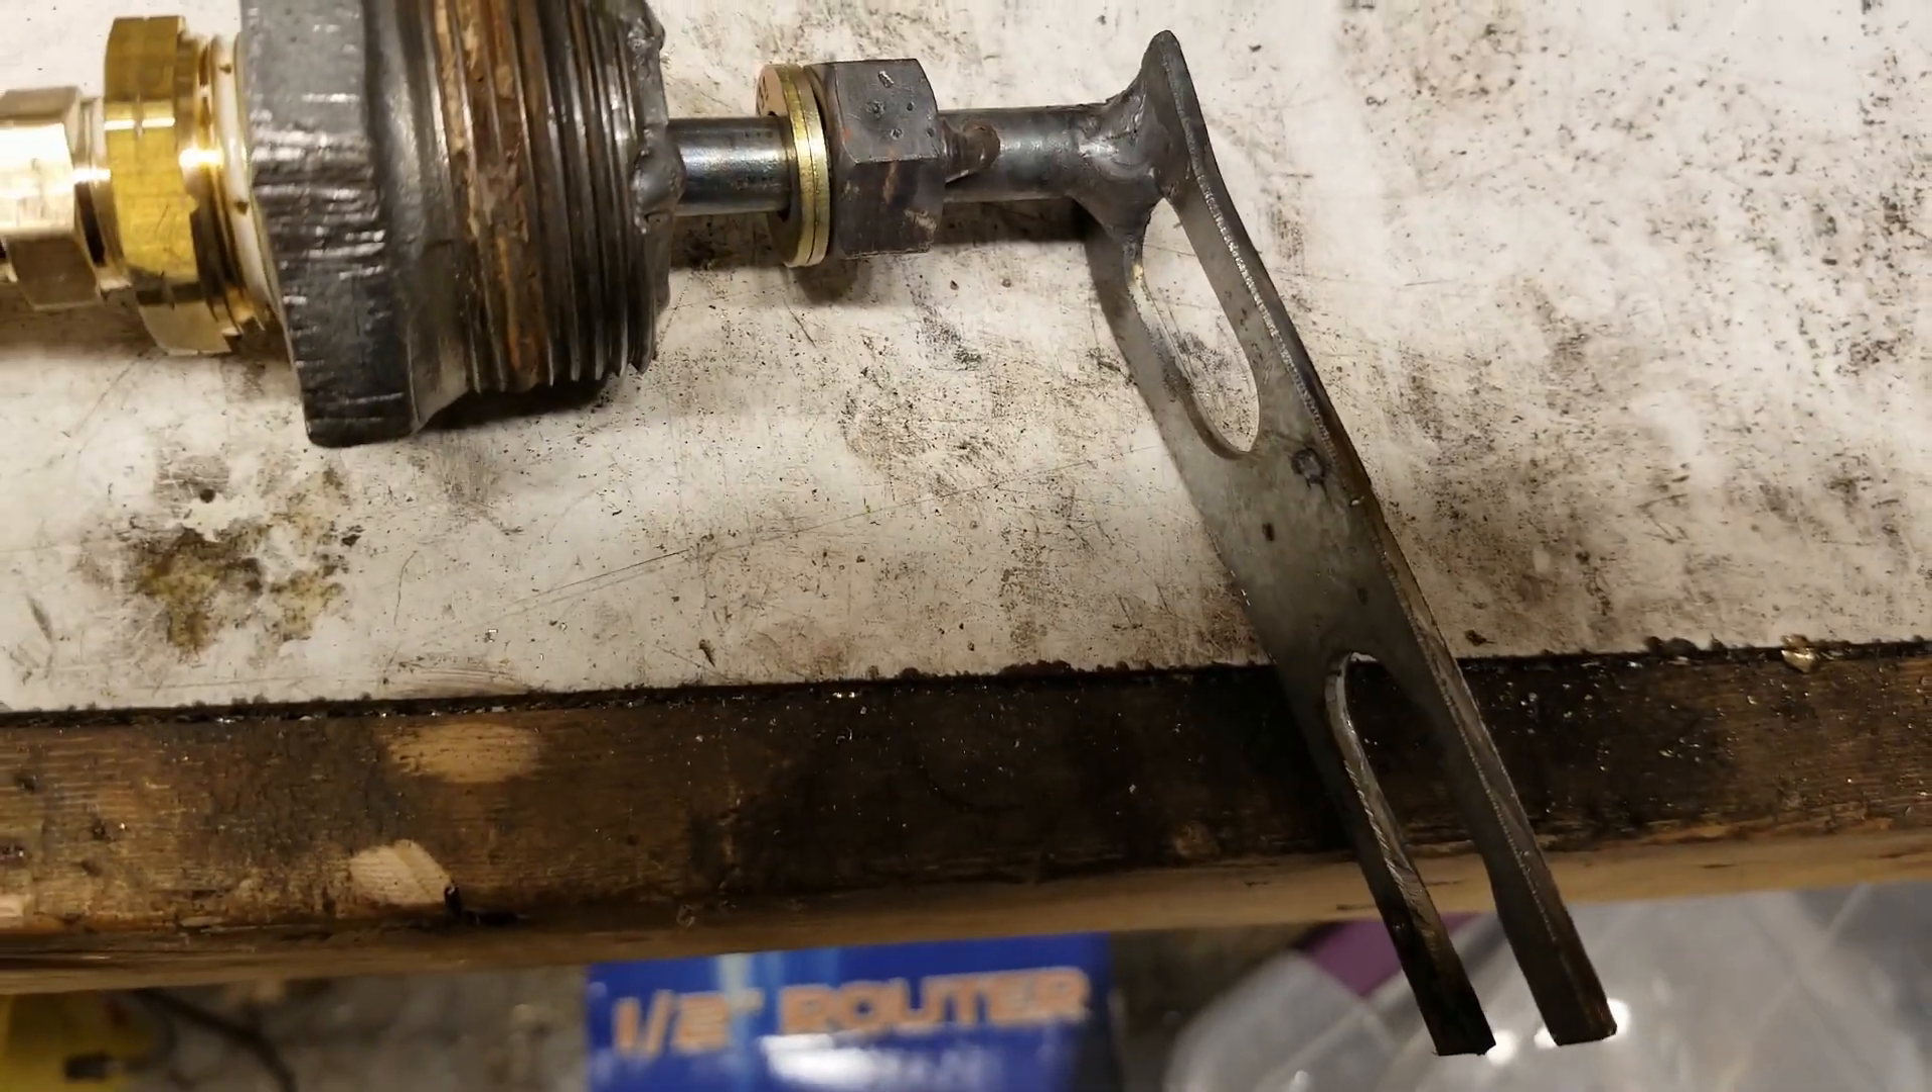That's a piece of uni strut that I cut and welded to a 3-8 steel rod.